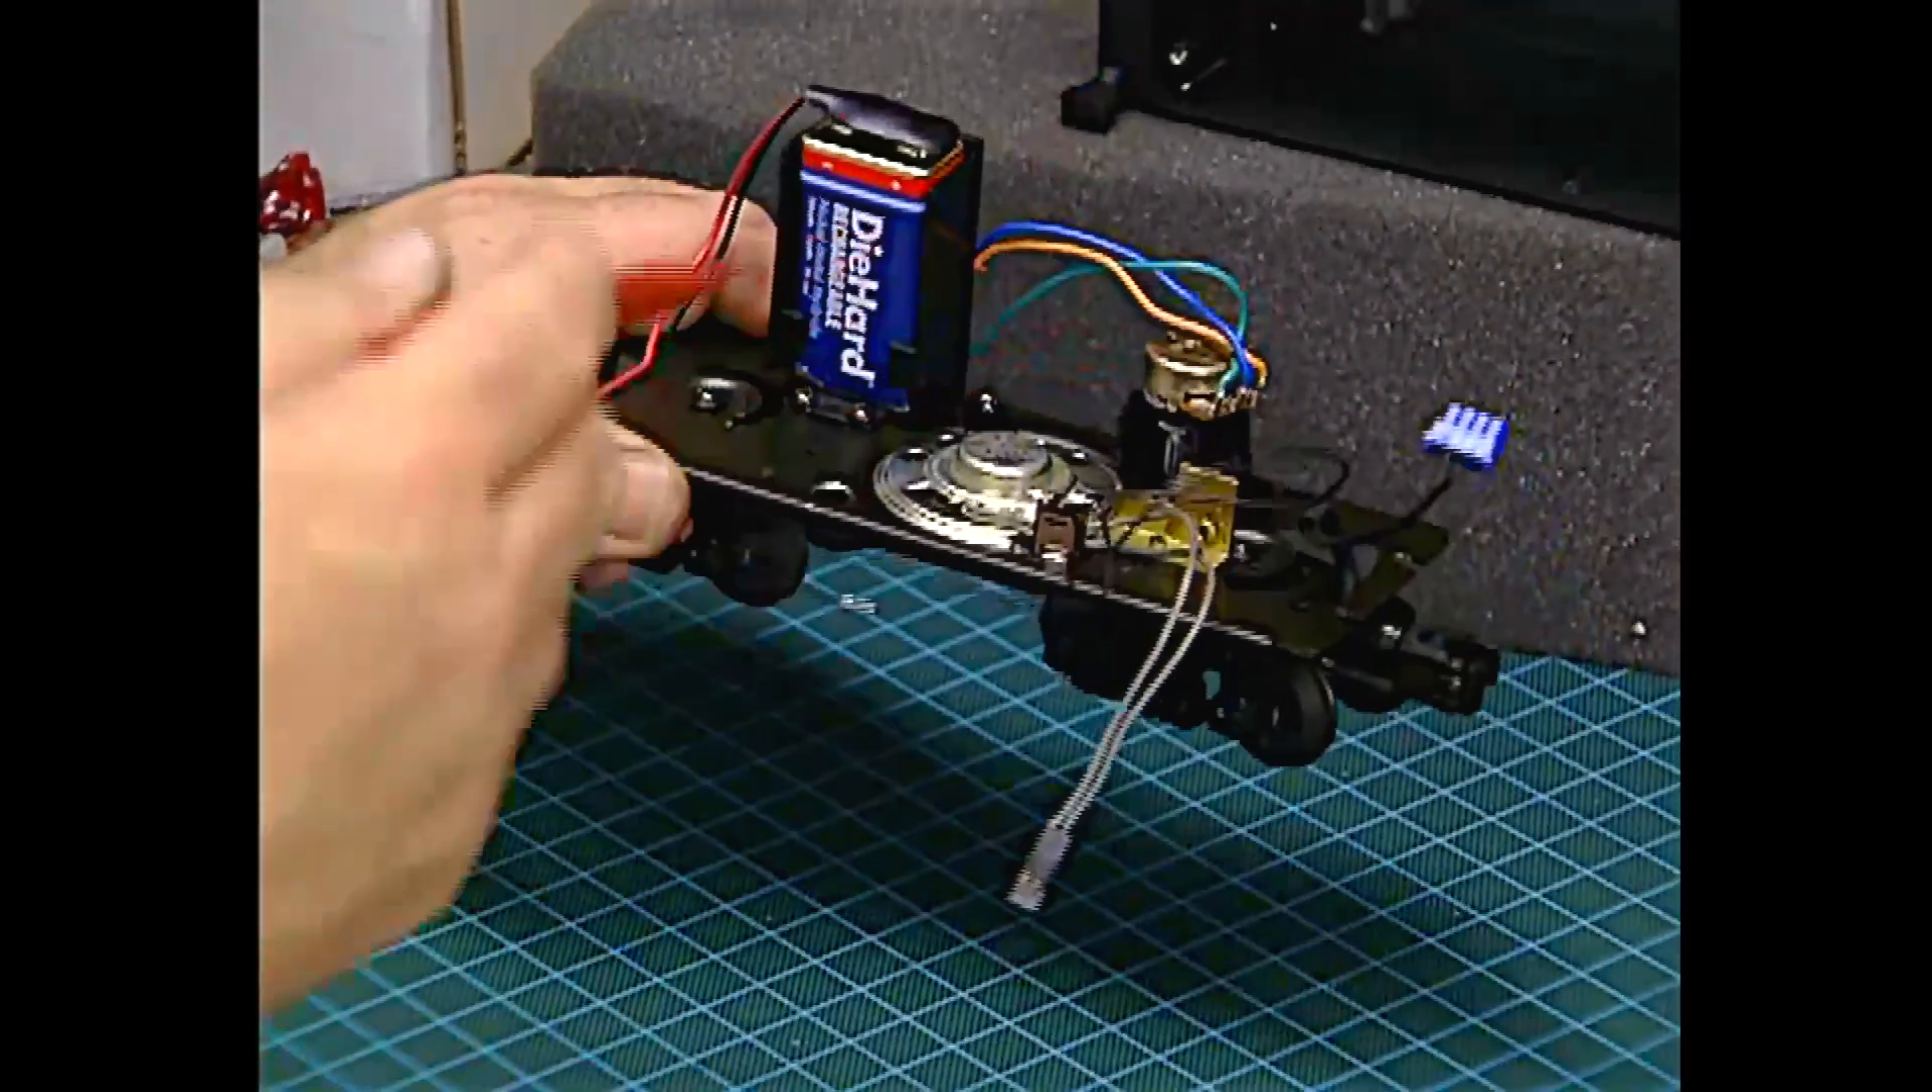Well, here's our tender chassis with all the hardware mounted back on. We've checked and made sure everything is clearing. So that's pretty much done.